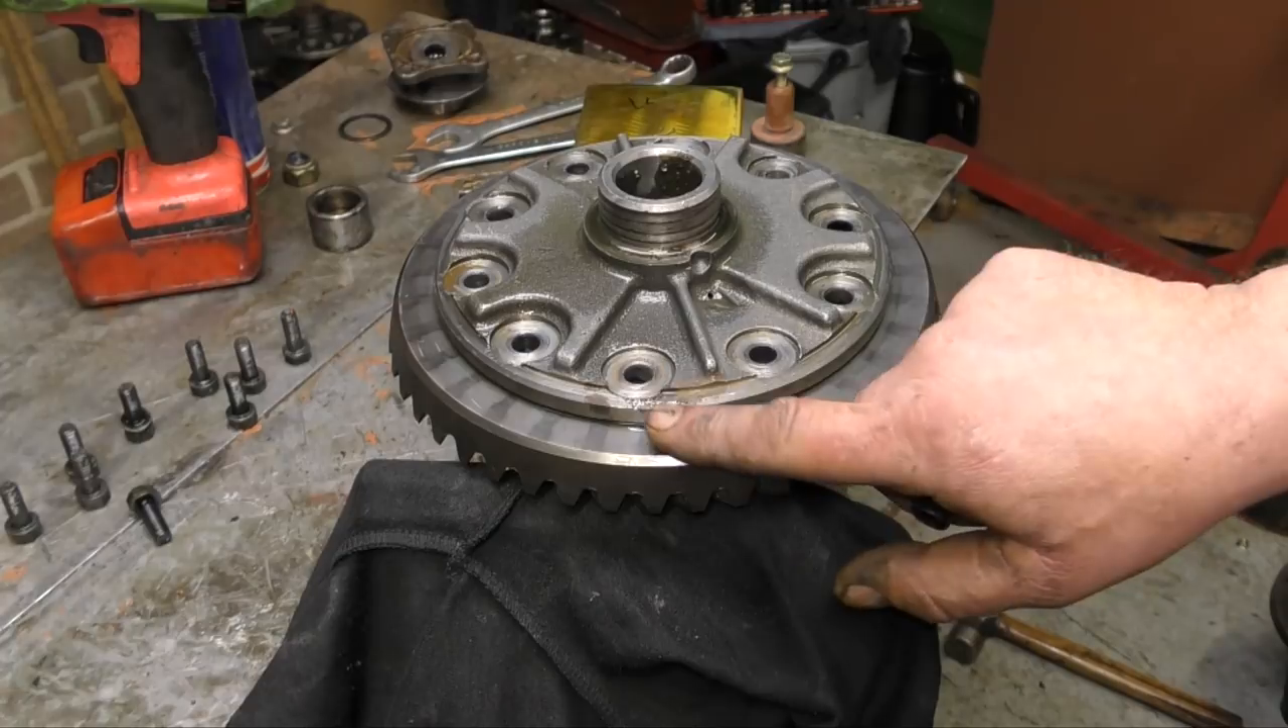So, the bolts have been removed.